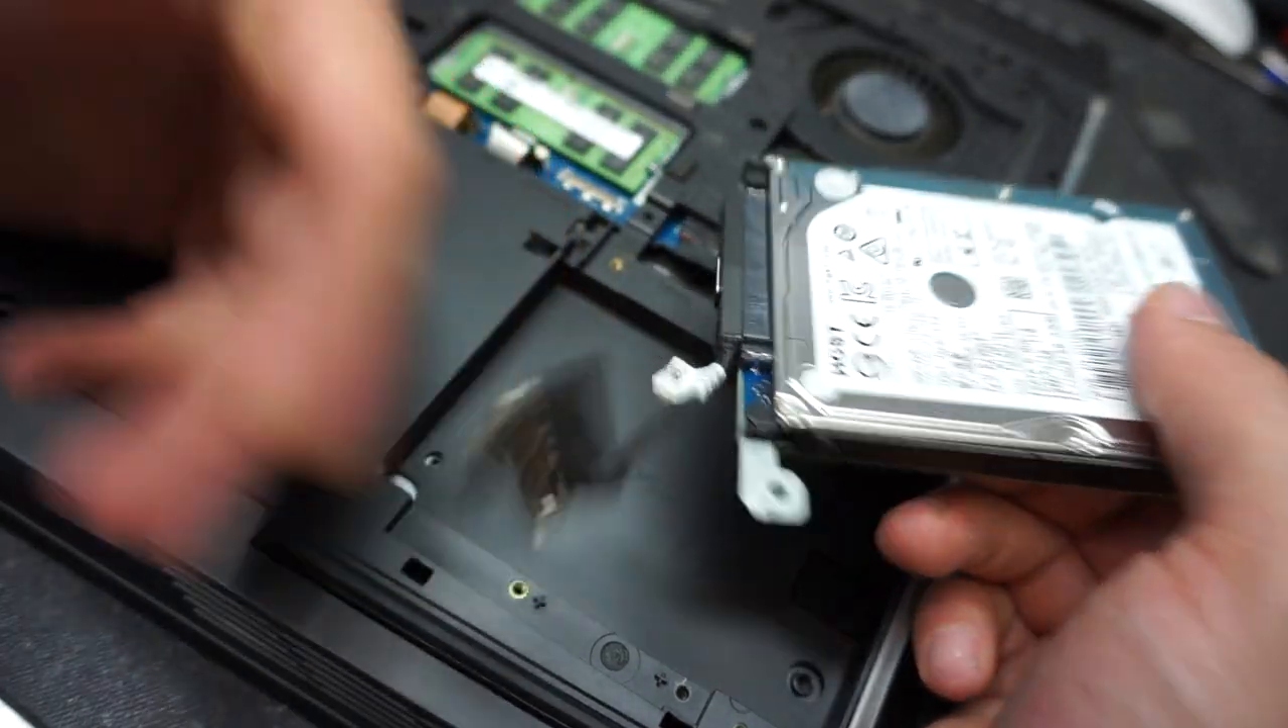So the hard drive is removed.